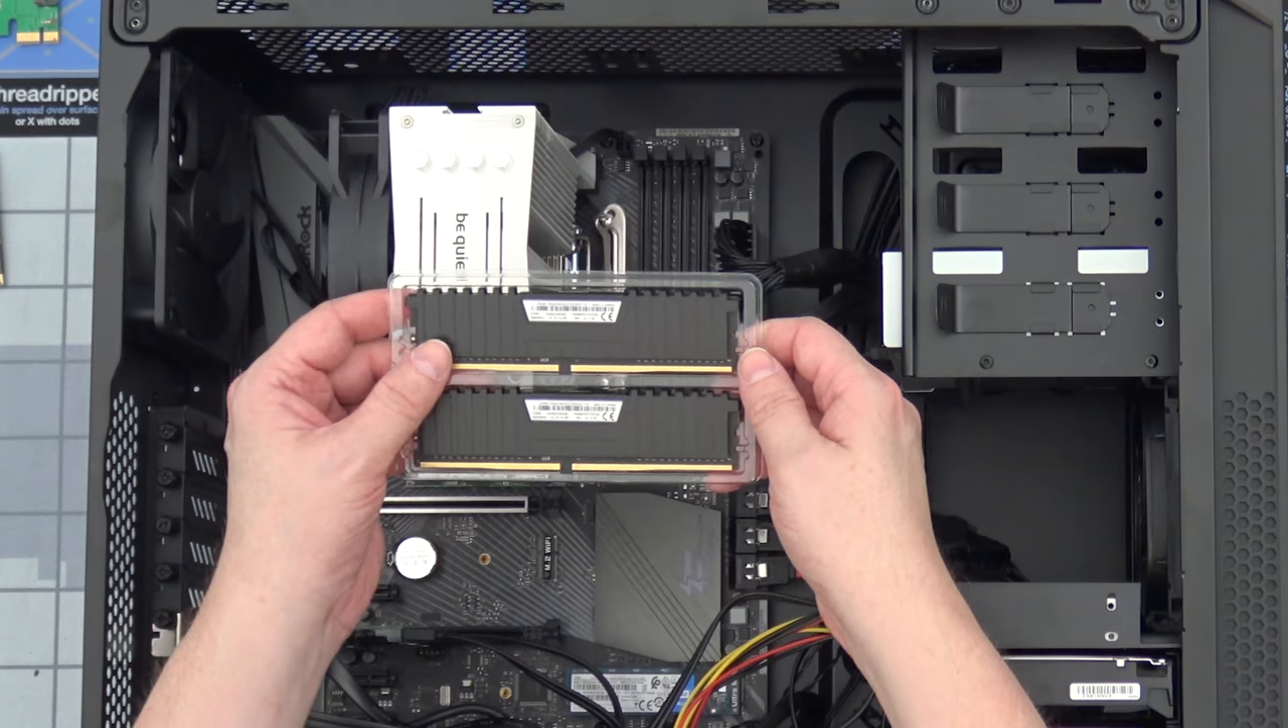We've got two fans here the cooler plenty of vents out the top so i think we're pretty much done except for installing the ram.